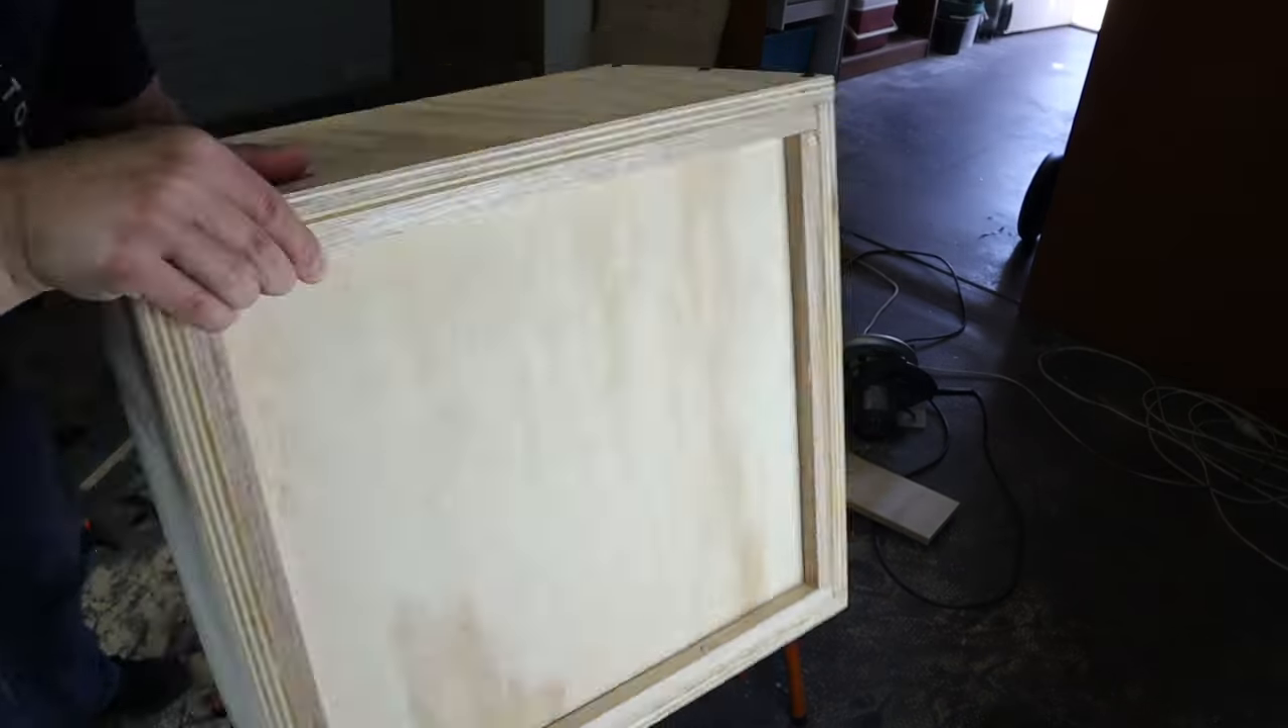You can see that the back panel I cut fits in fine now, but later on after I cover the cabinet in Tolex, it didn't fit.